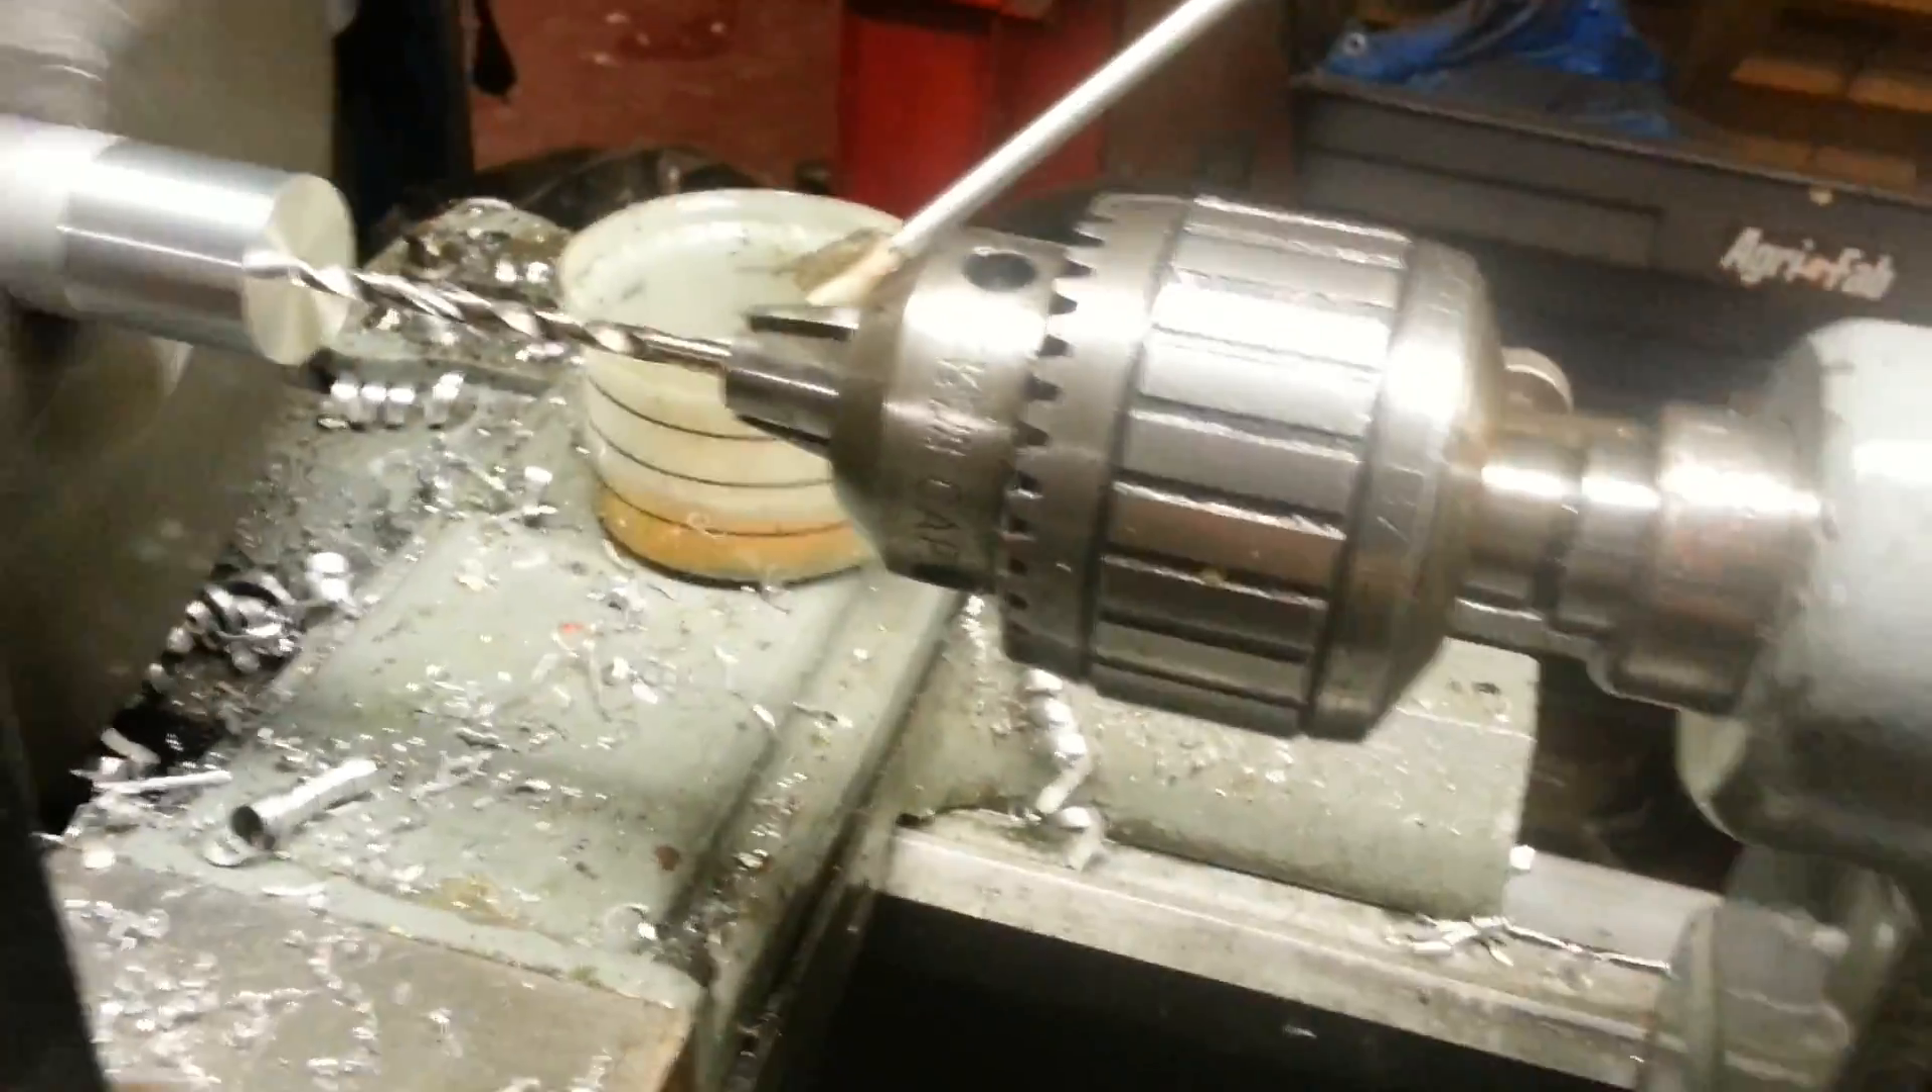All right, as you can see, I have the other drill bit, or I have the drill bit chucked in the tail stock.